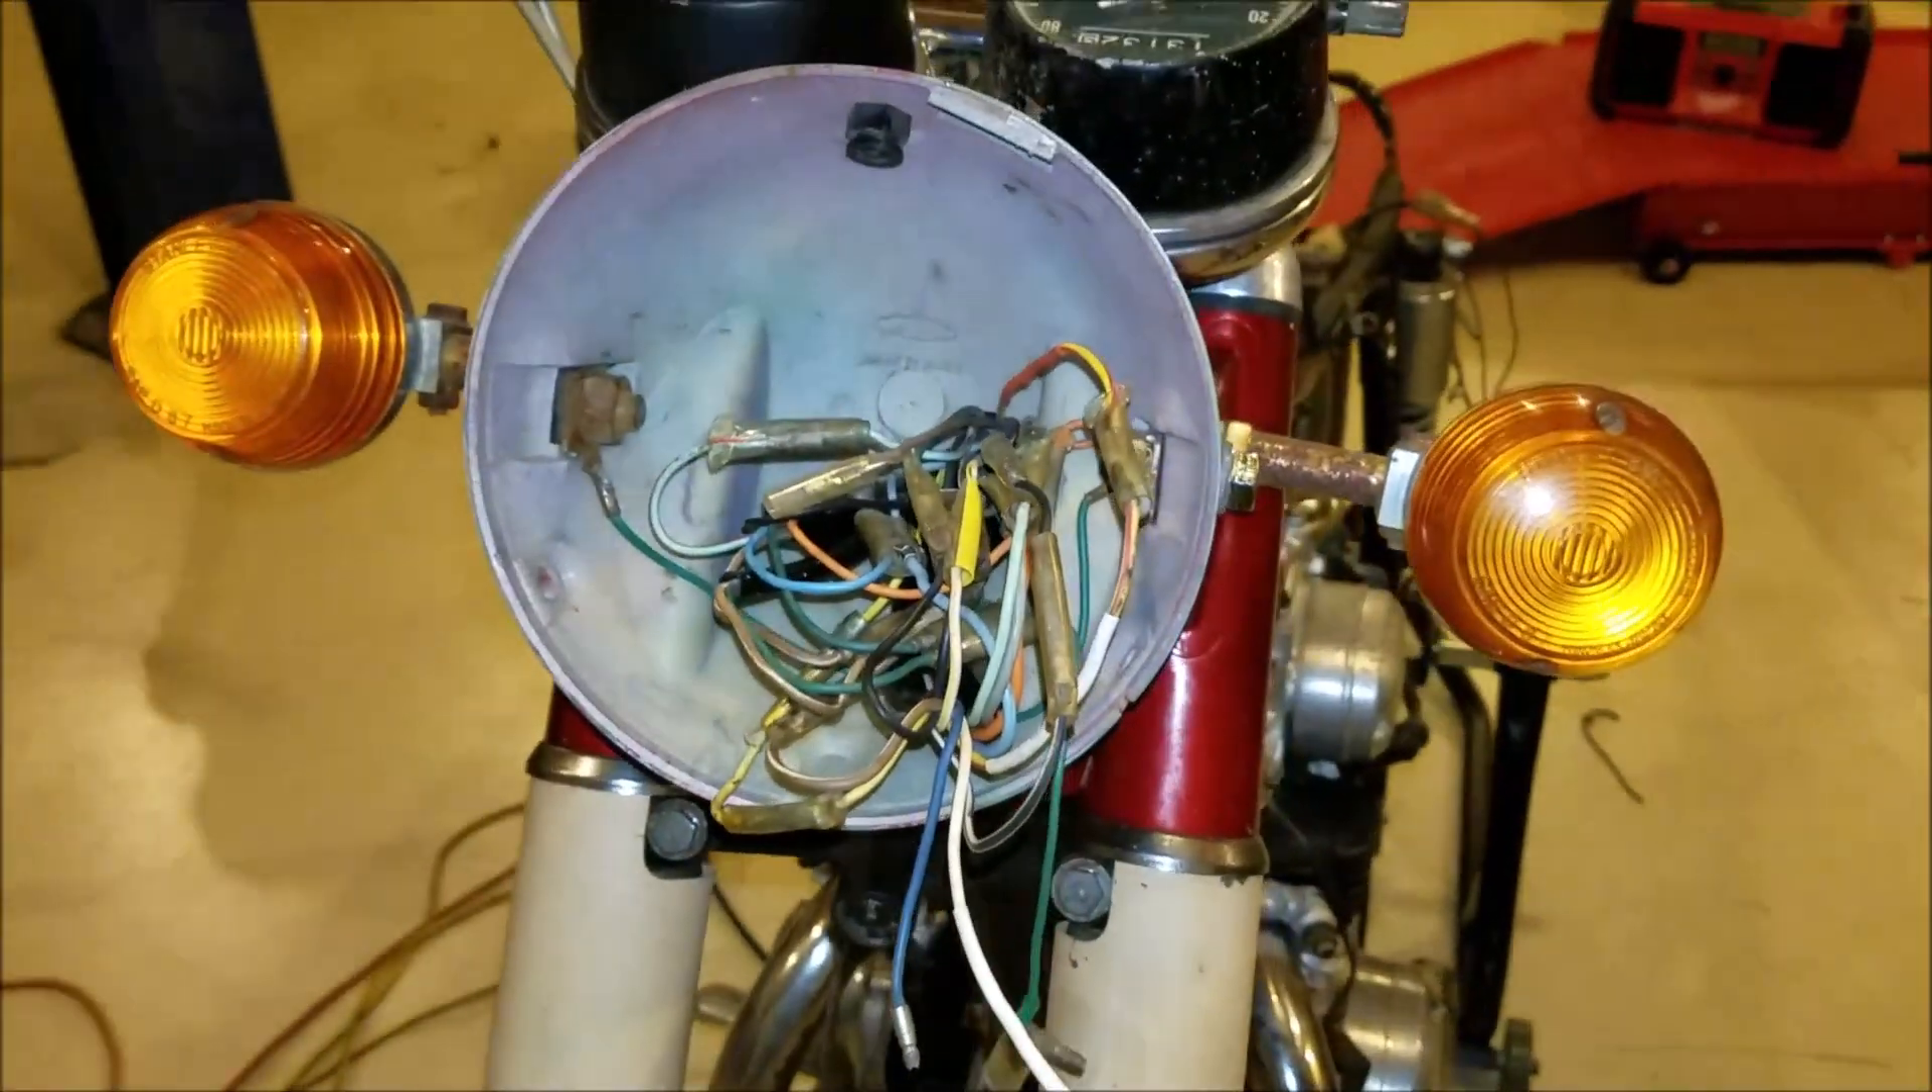So all this wiring now is done. I just got to put the headlight in.